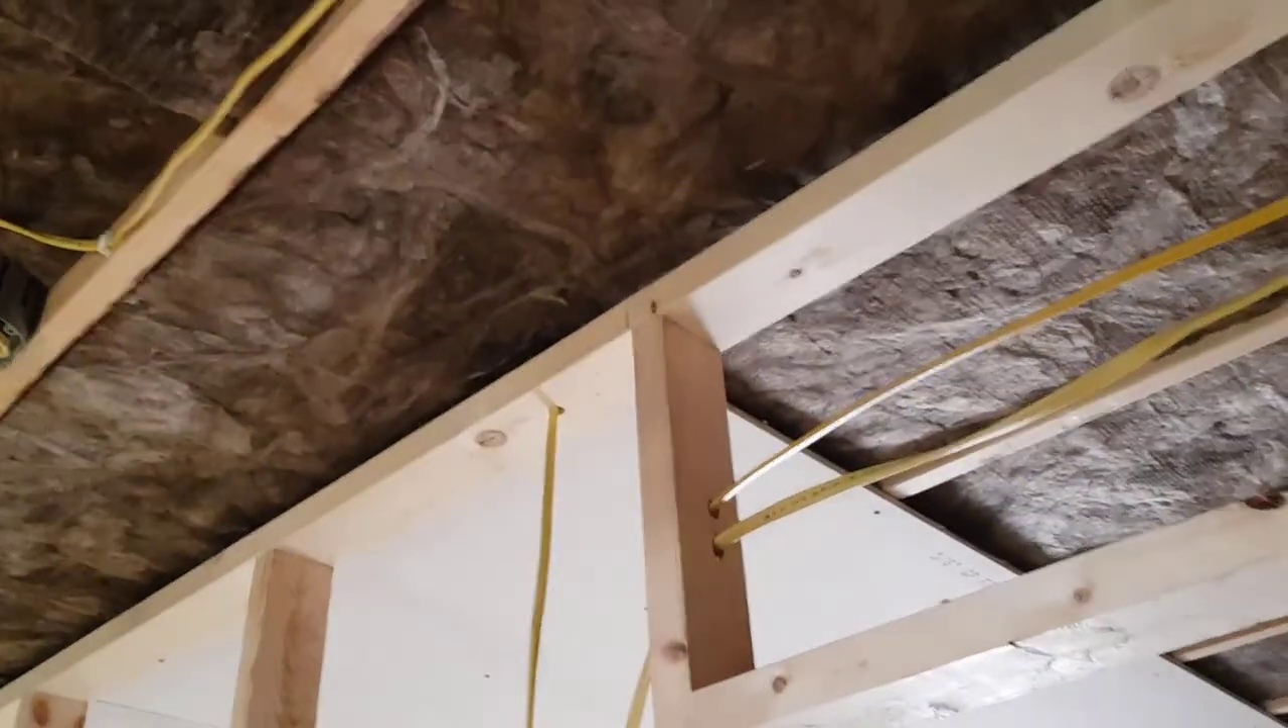I'm slowly starting to do the ceiling since I got the insulation up and then I'll be putting the insulation in the walls And putting up the sheetrock on the walls.